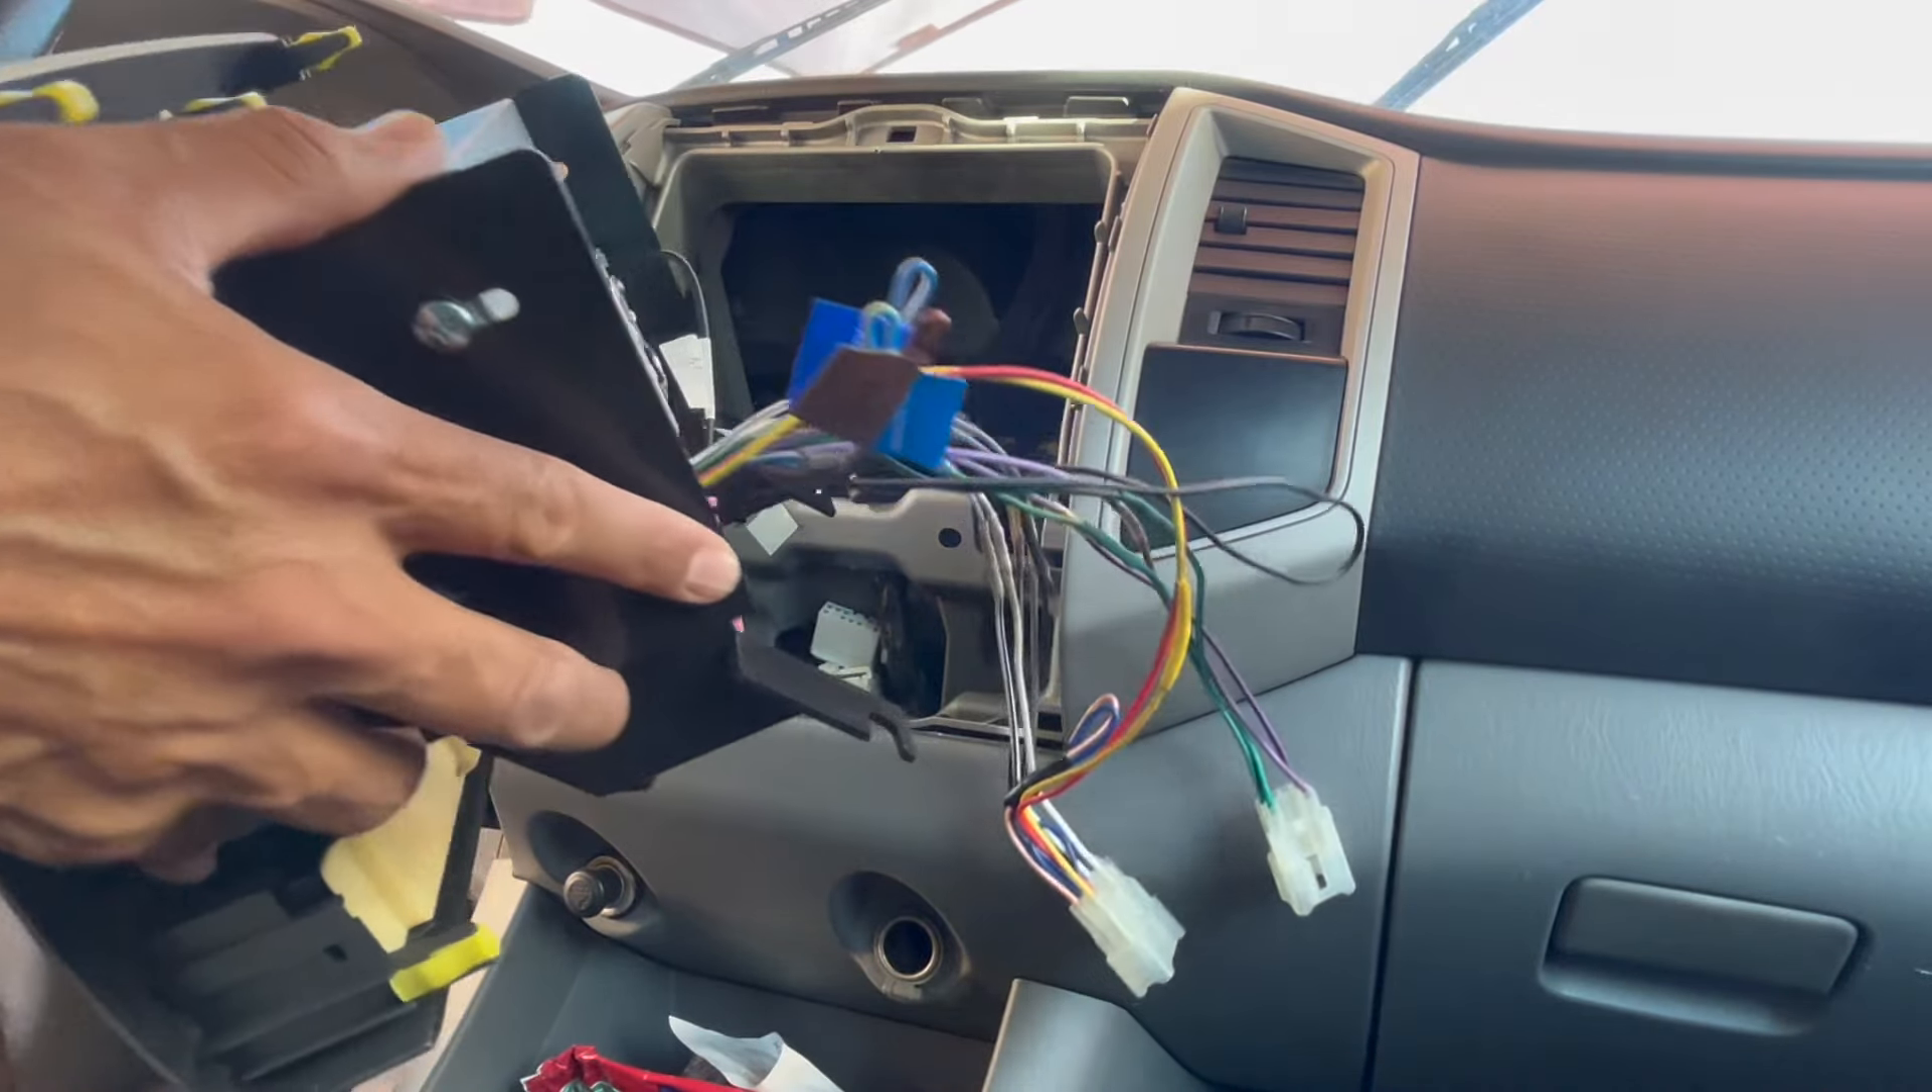Now we just gotta put the stereo back in. So let's hook it all back up.